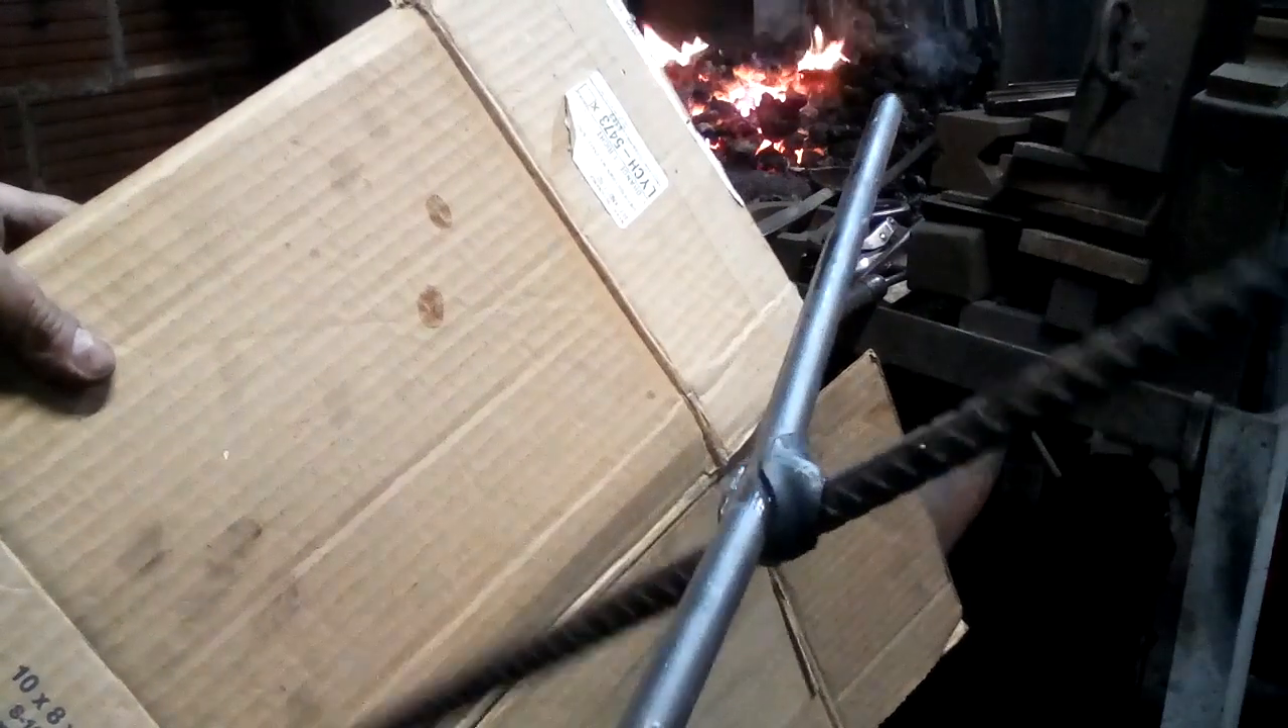Now see if you can see how that piece of square pipe has gripped both of those rods.